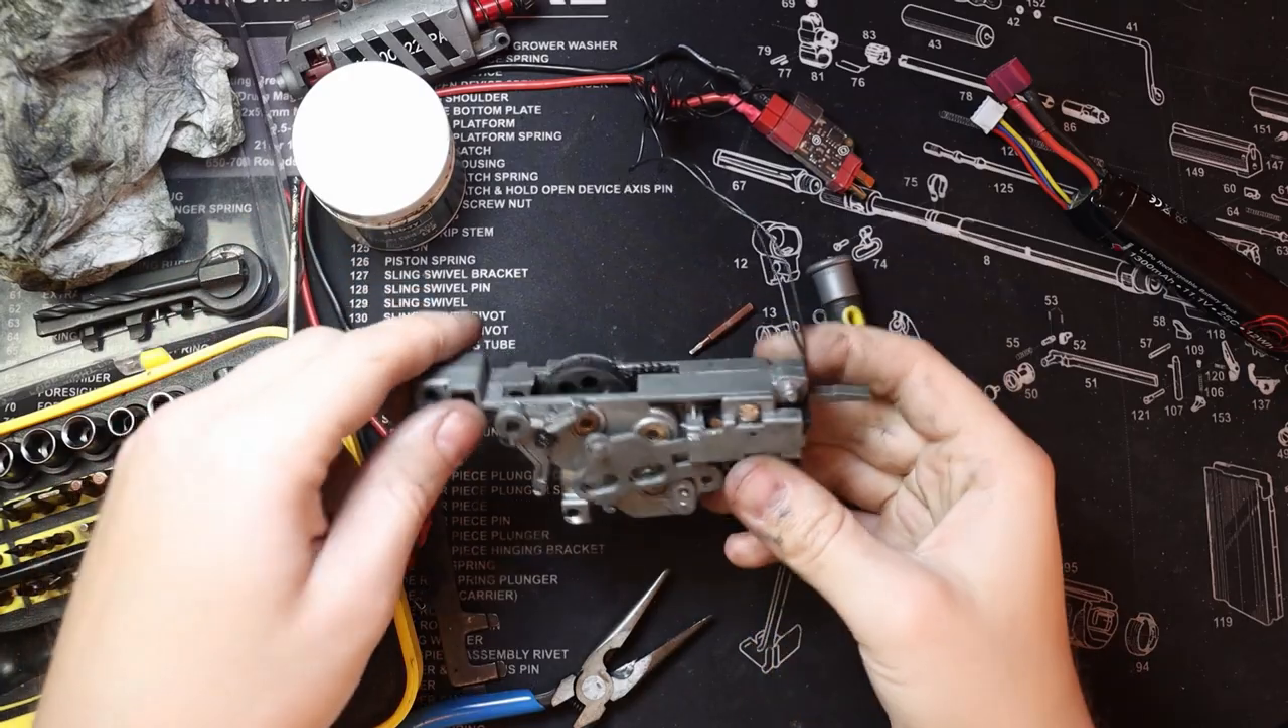So that's the main part of the gearbox back together.